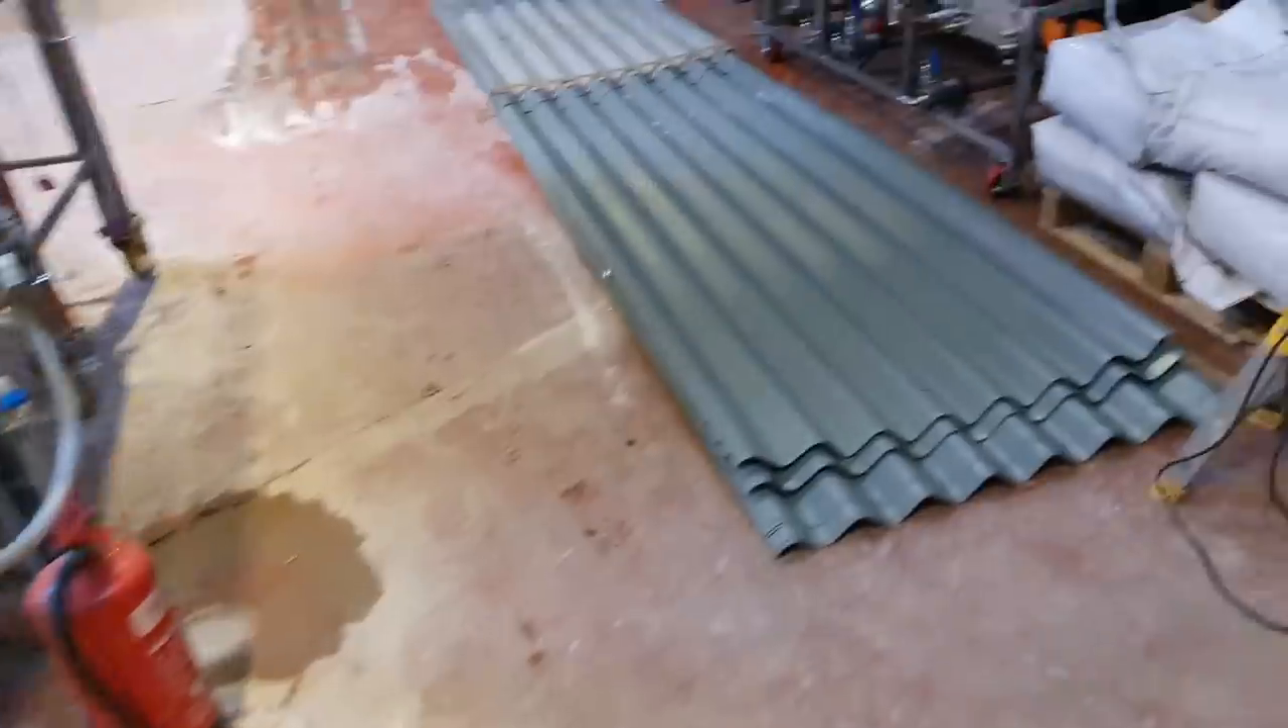Here are the remaining sheets to go on.